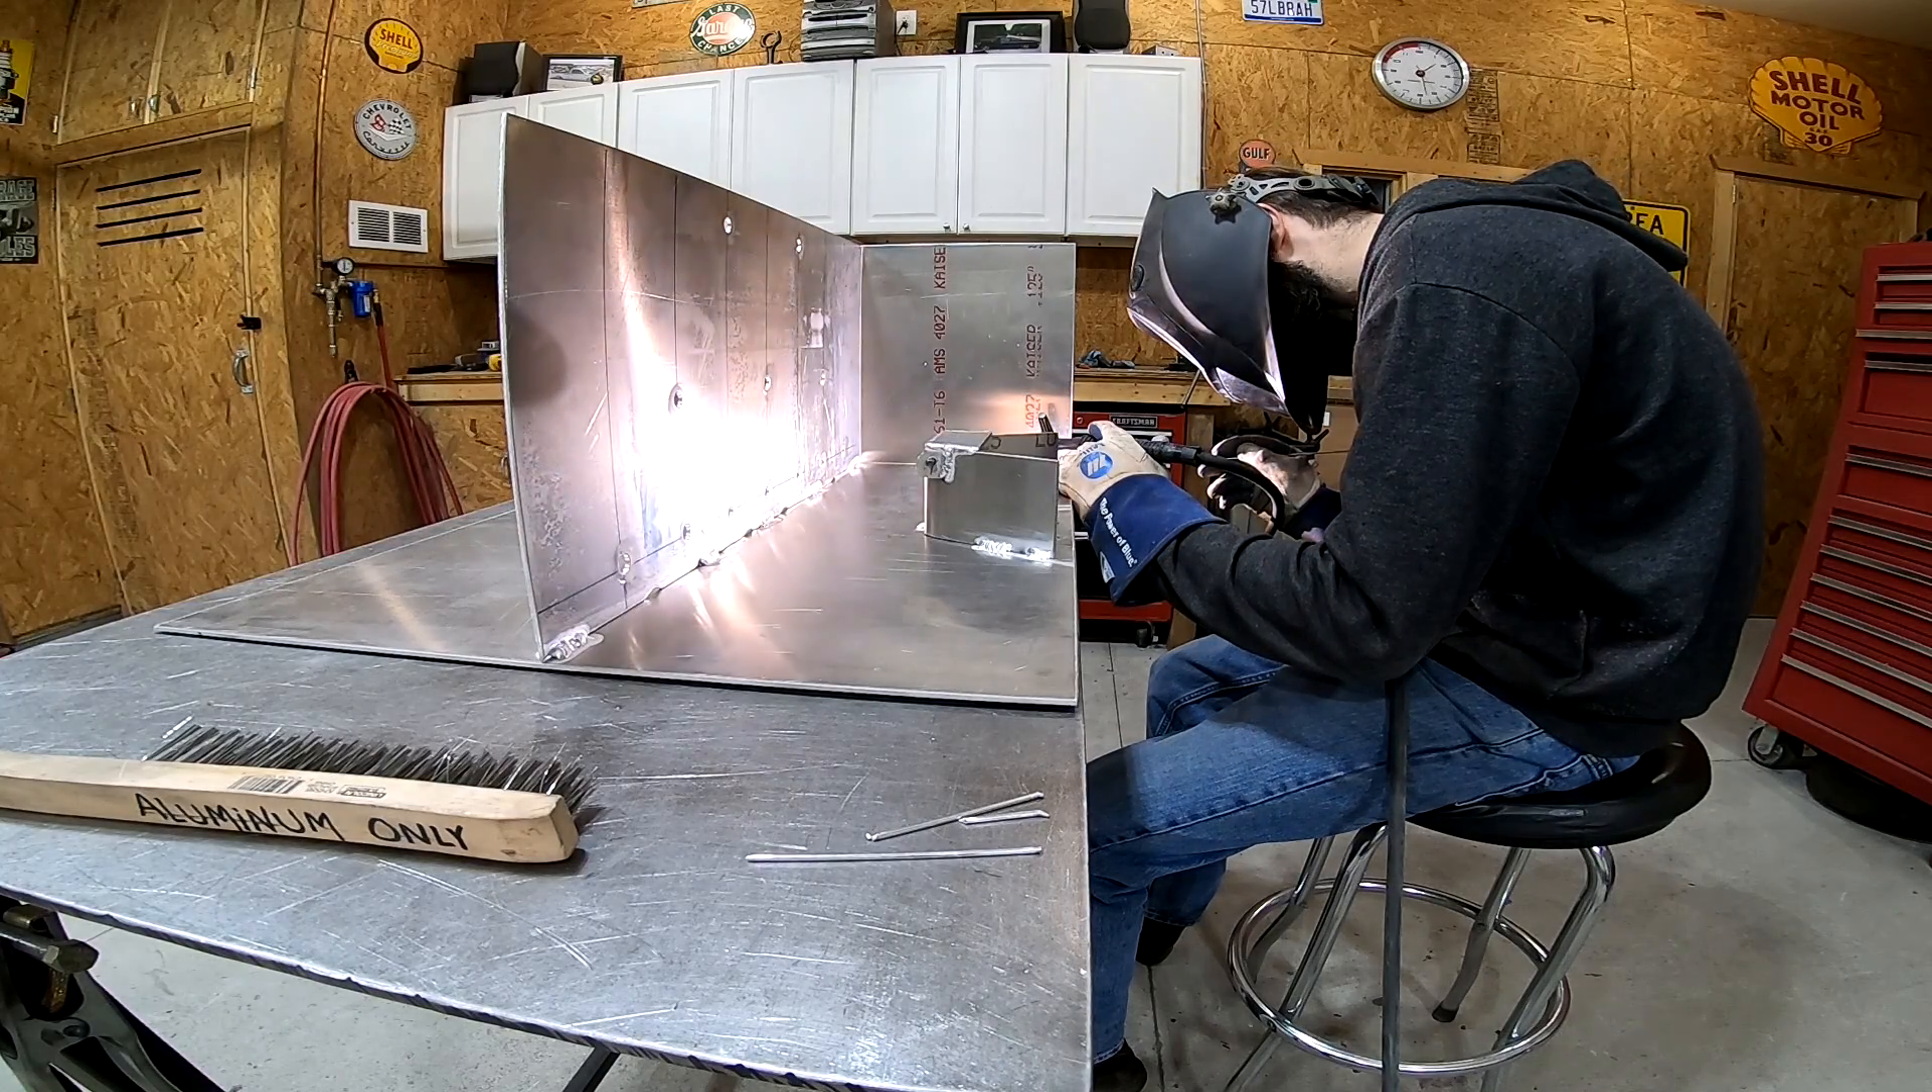Right here you can see I'm starting to weld the sides of the tank in place and it gives you a good idea of how big this thing's going to be.